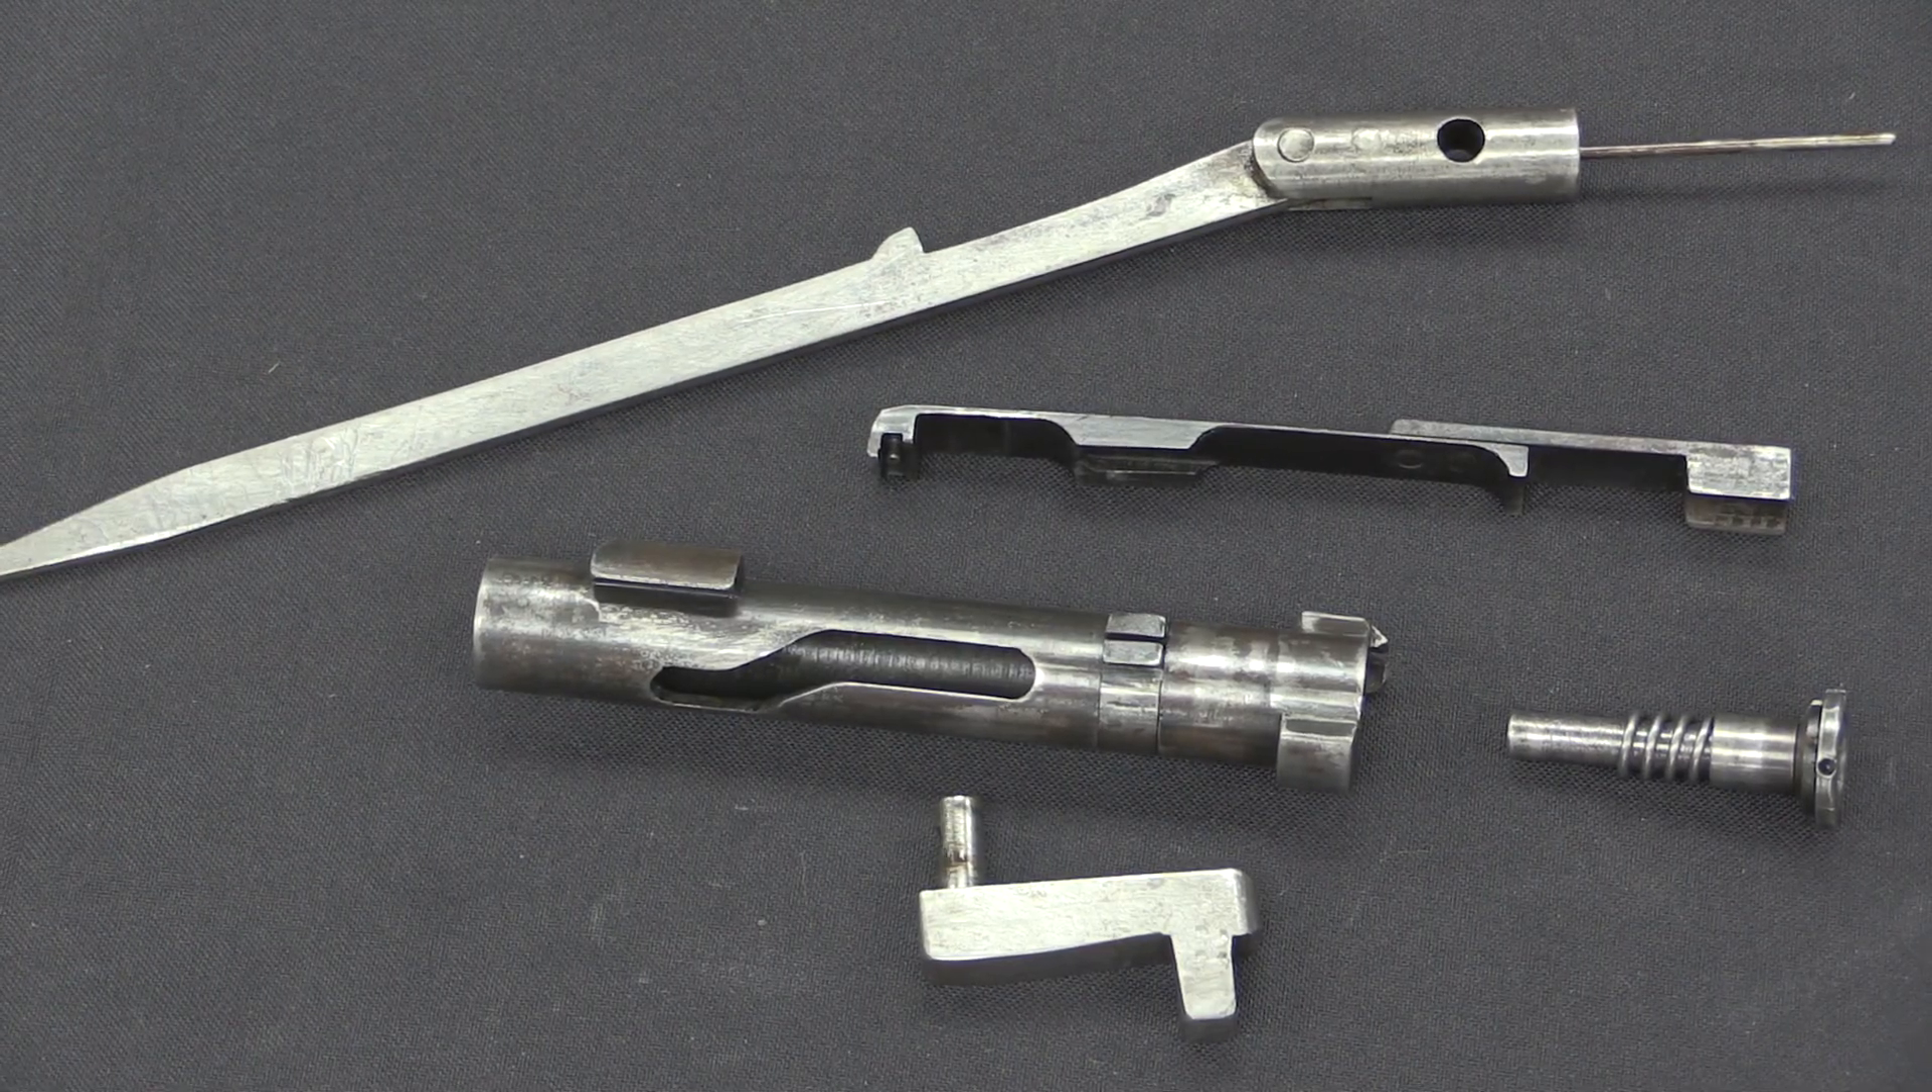All right, there is our complete bolt disassembled.